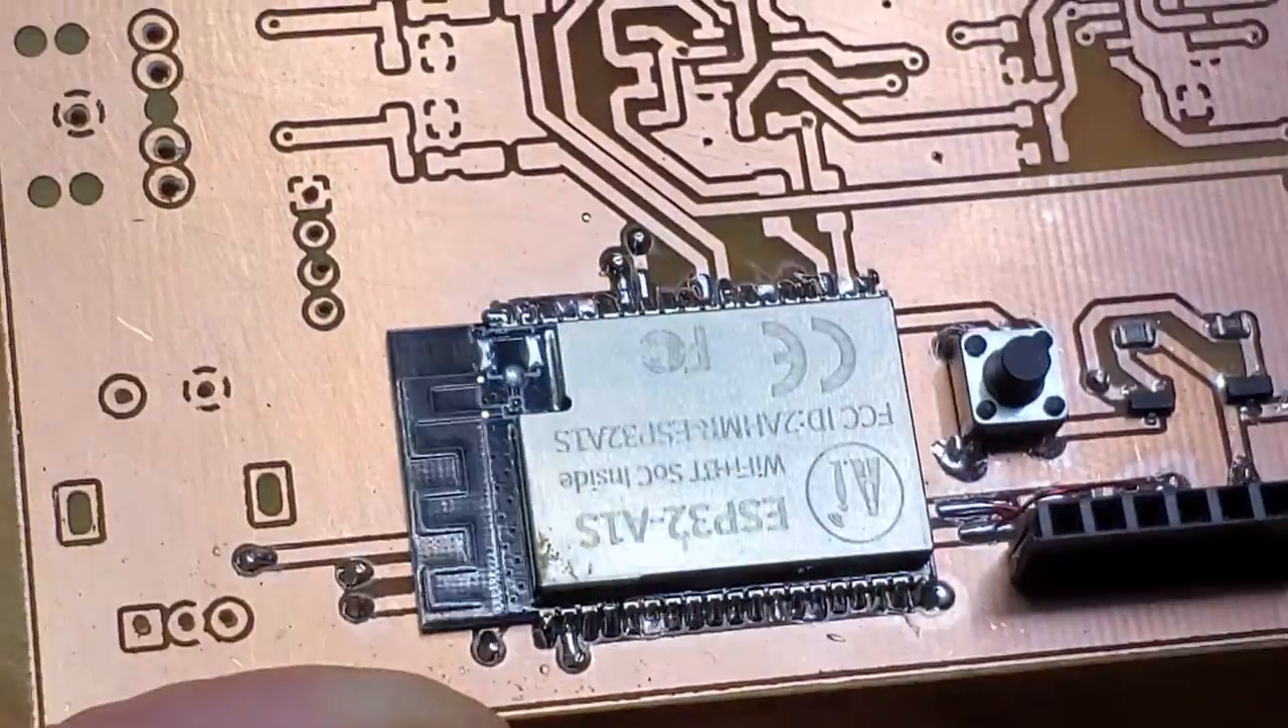Okay, so there, as you can see, the ESP32 is soldered down.